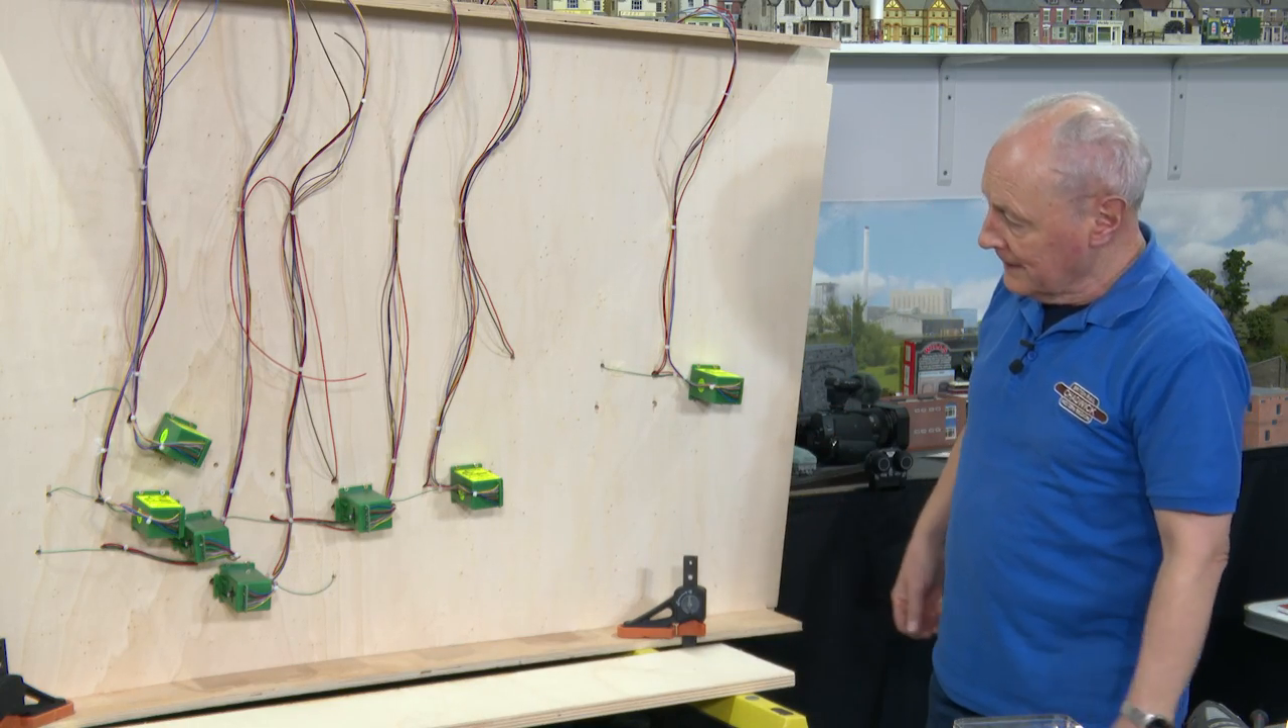Well it's now six hours later and as you can see seven point motors have been installed and the cables are just sort of loosely gathered up.